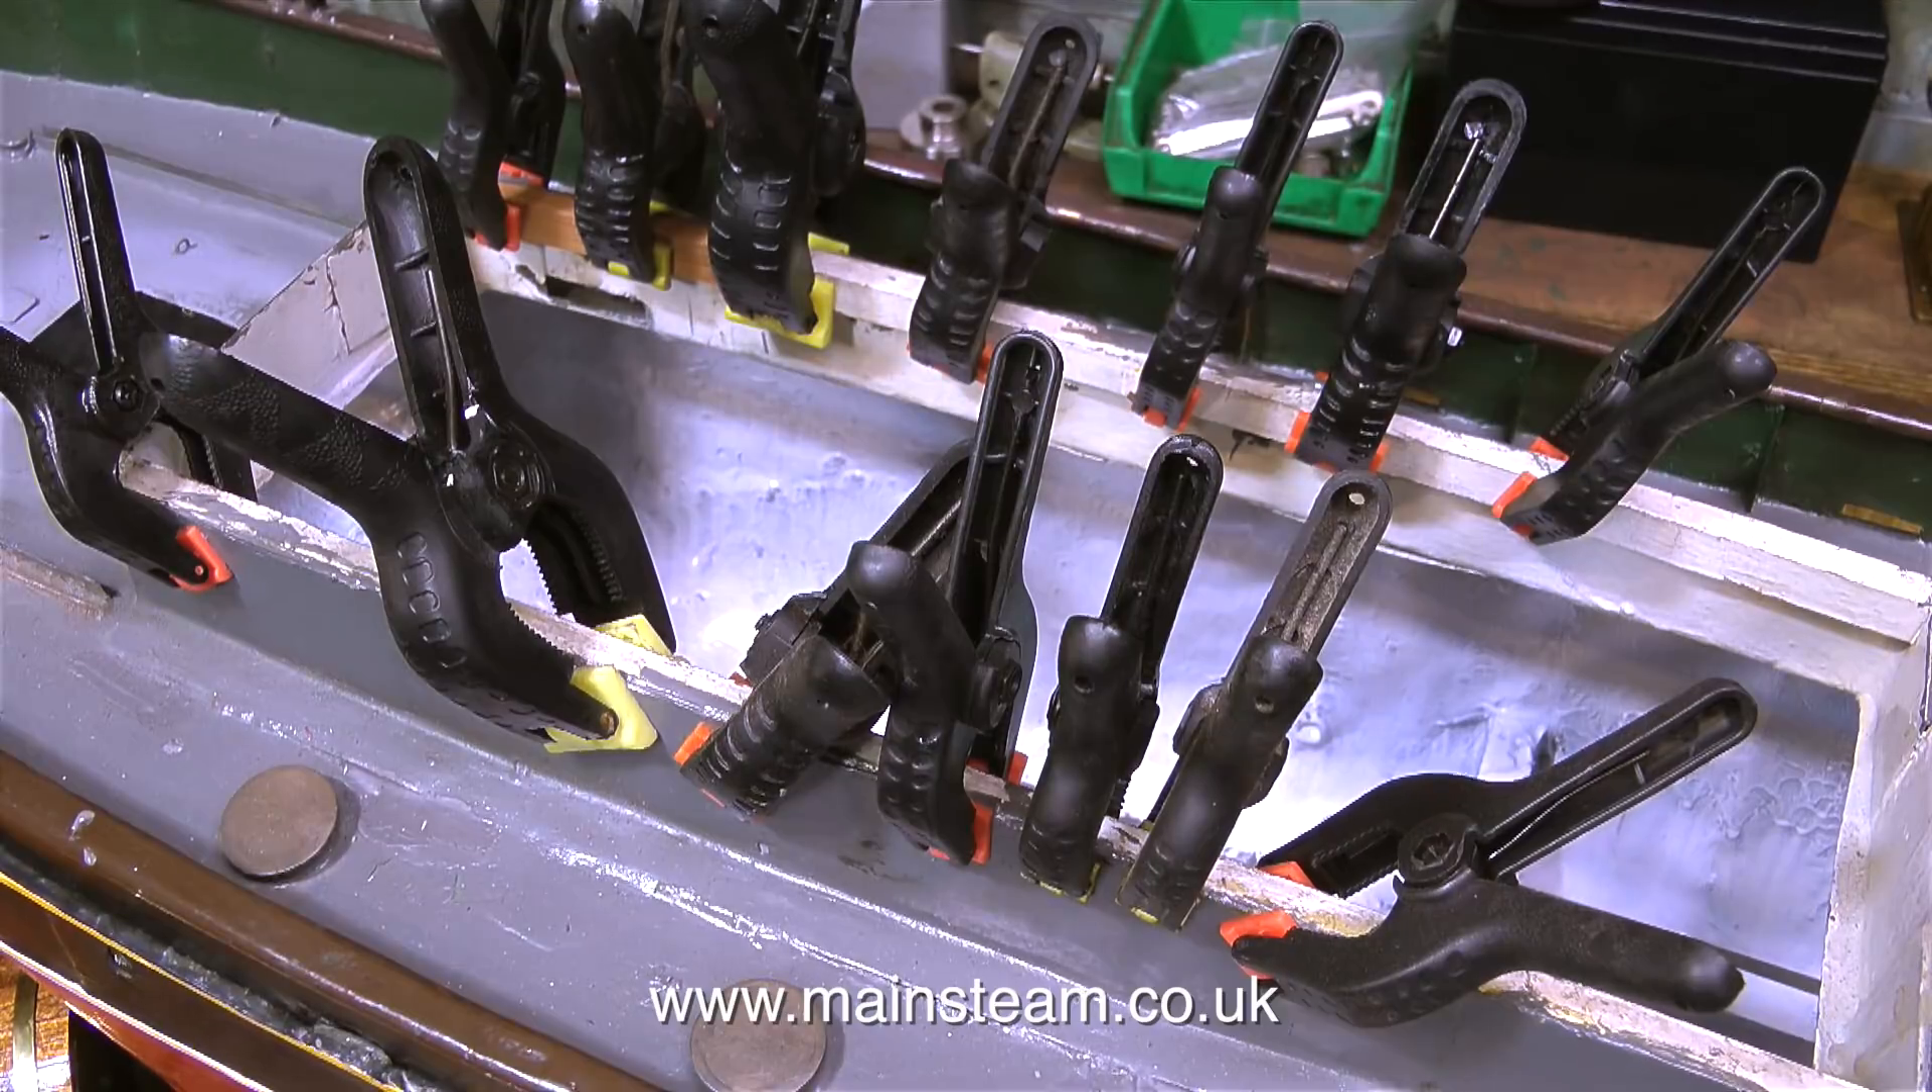Both sides needed some JB Weld, and I'm using spring clamps to hold the parts in place until the JB Weld cures.